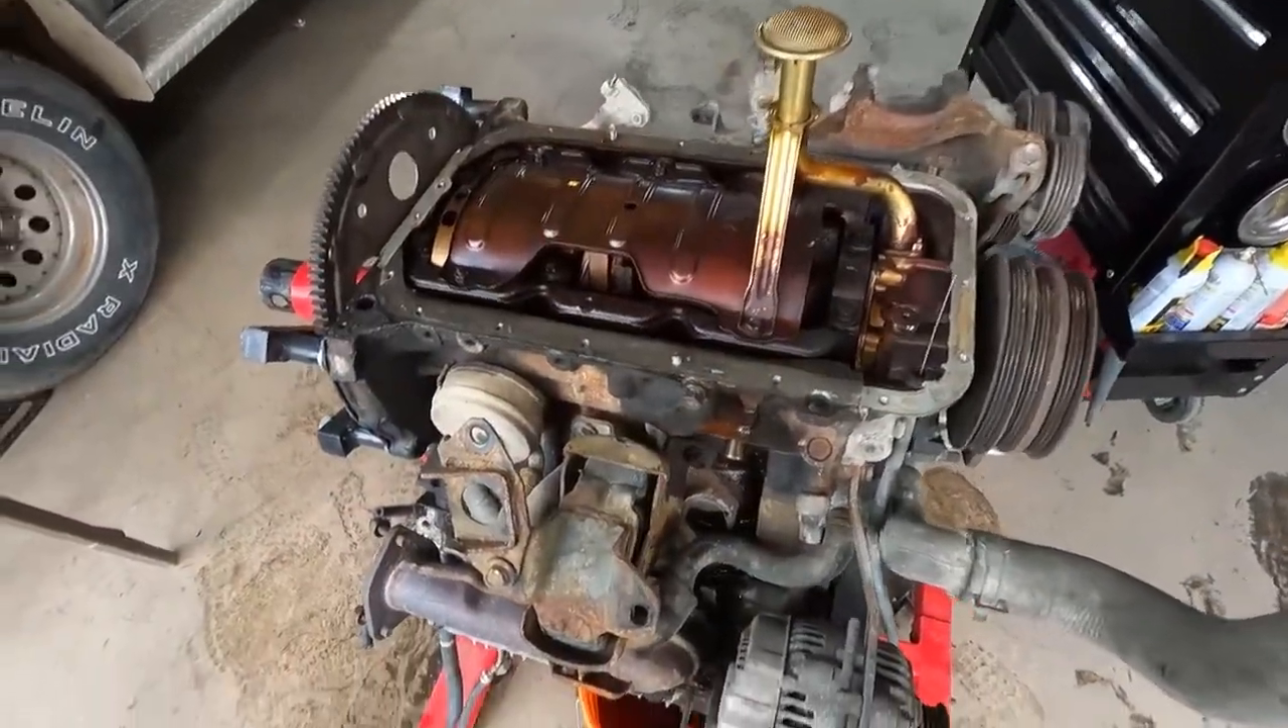All right, so our very first step which I've already taken care of is to remove this oil pan.